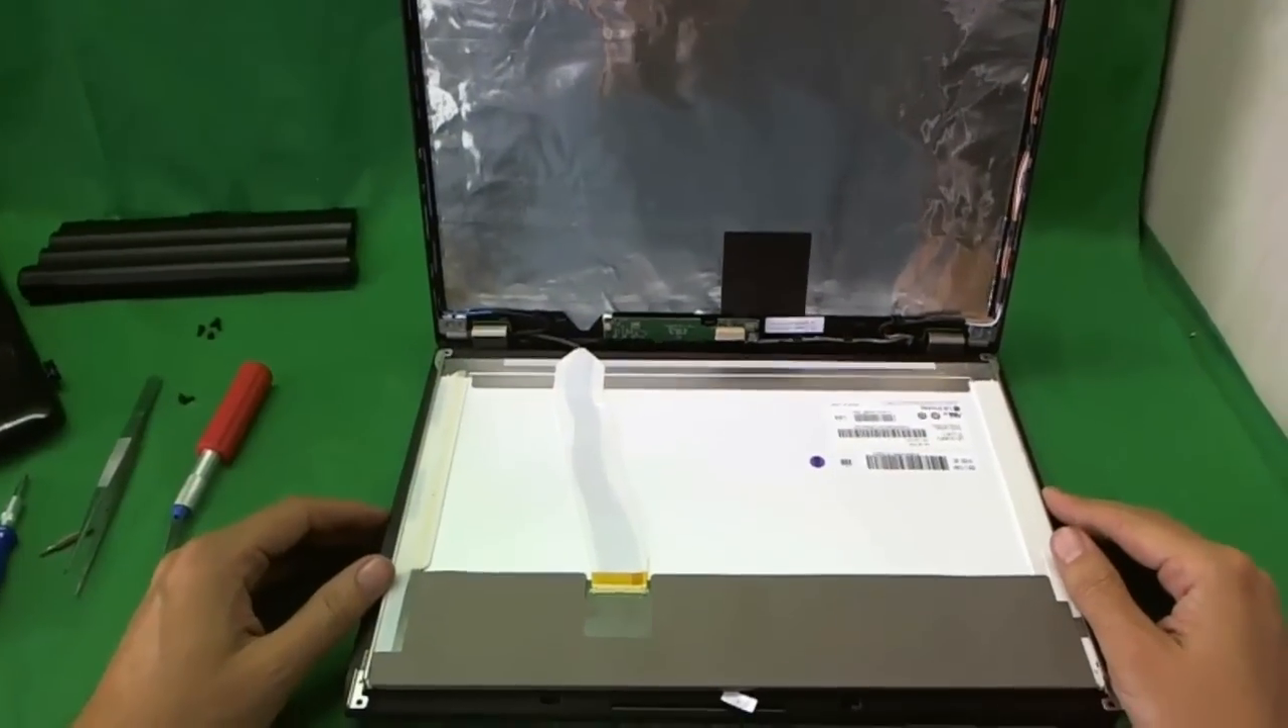The screen is out. The last thing we have to do is remove the connector.